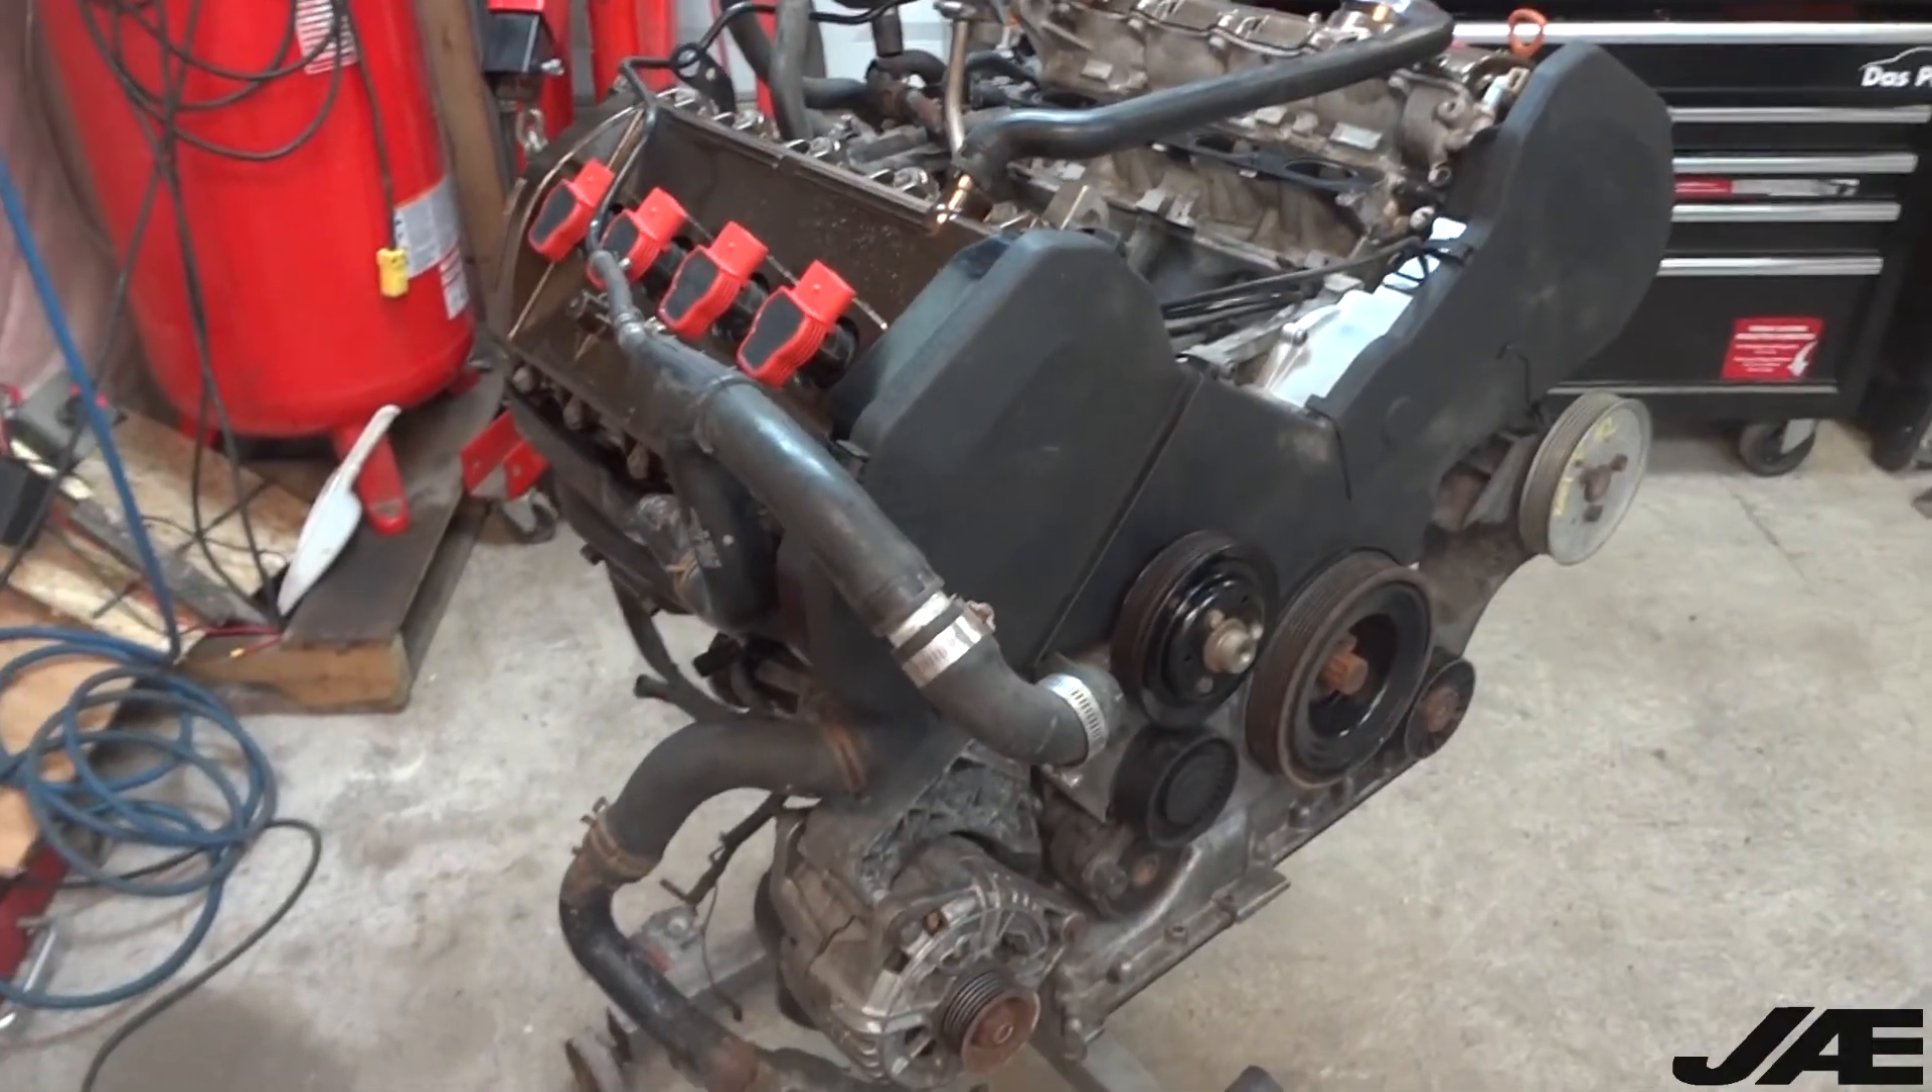You can also see I put some red top or R8 whatever you want to call them 2 .0 coil packs on the engine to give it a little bit of a cleaner look instead of the bolt down ones.